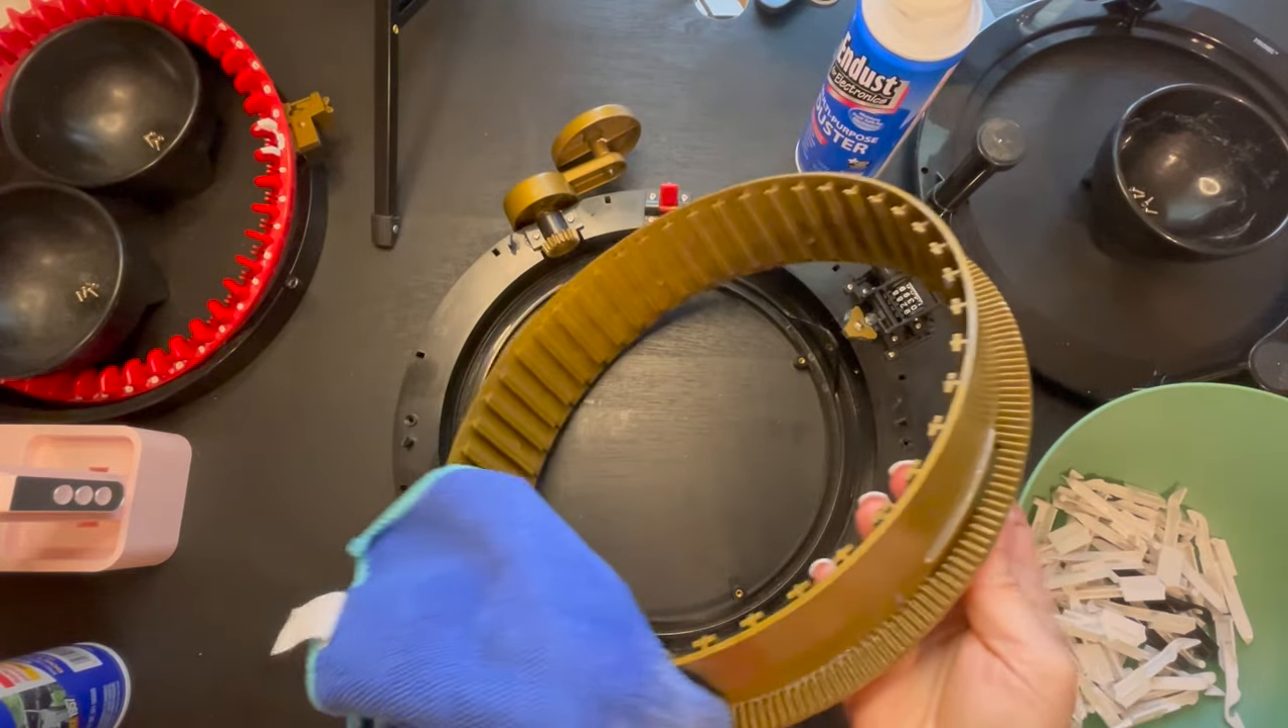So, as you can see, last thing that we took off was our golden ring.